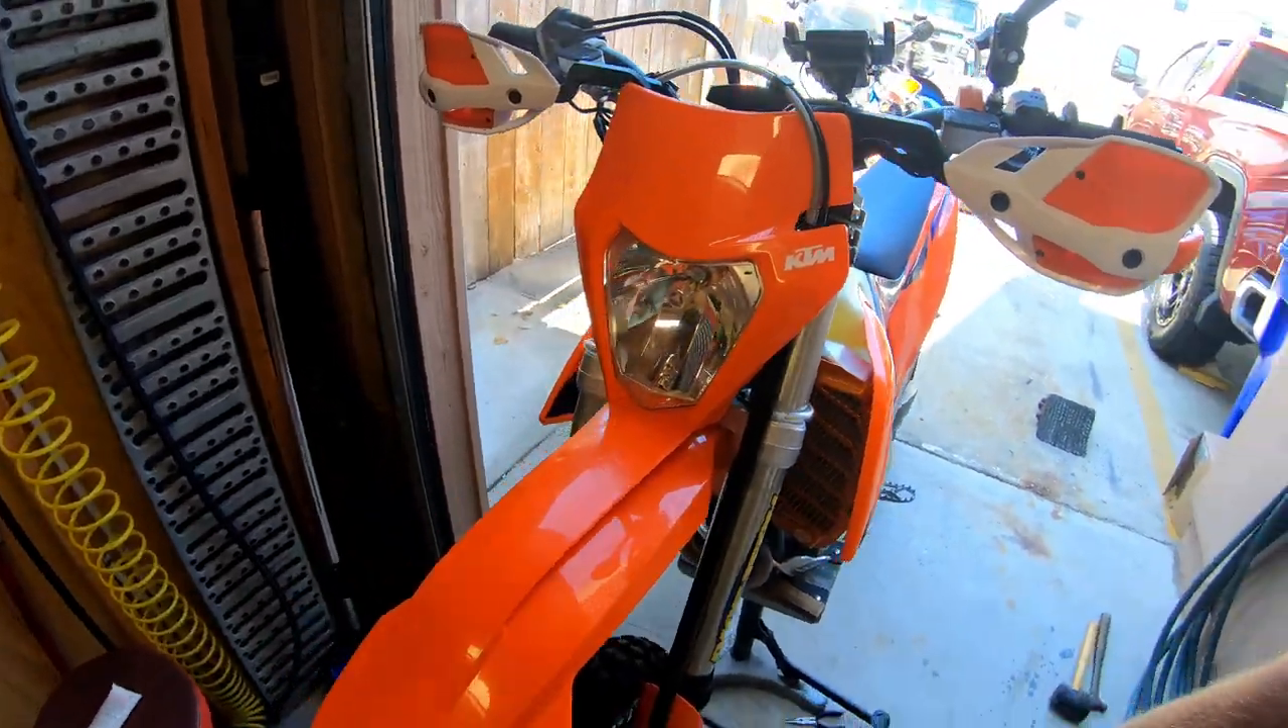I've reinstalled my front headlight shroud and number plate moved all the wires around so that i could get that back in place and that's good nothing's sticking out nothing's where it shouldn't be.